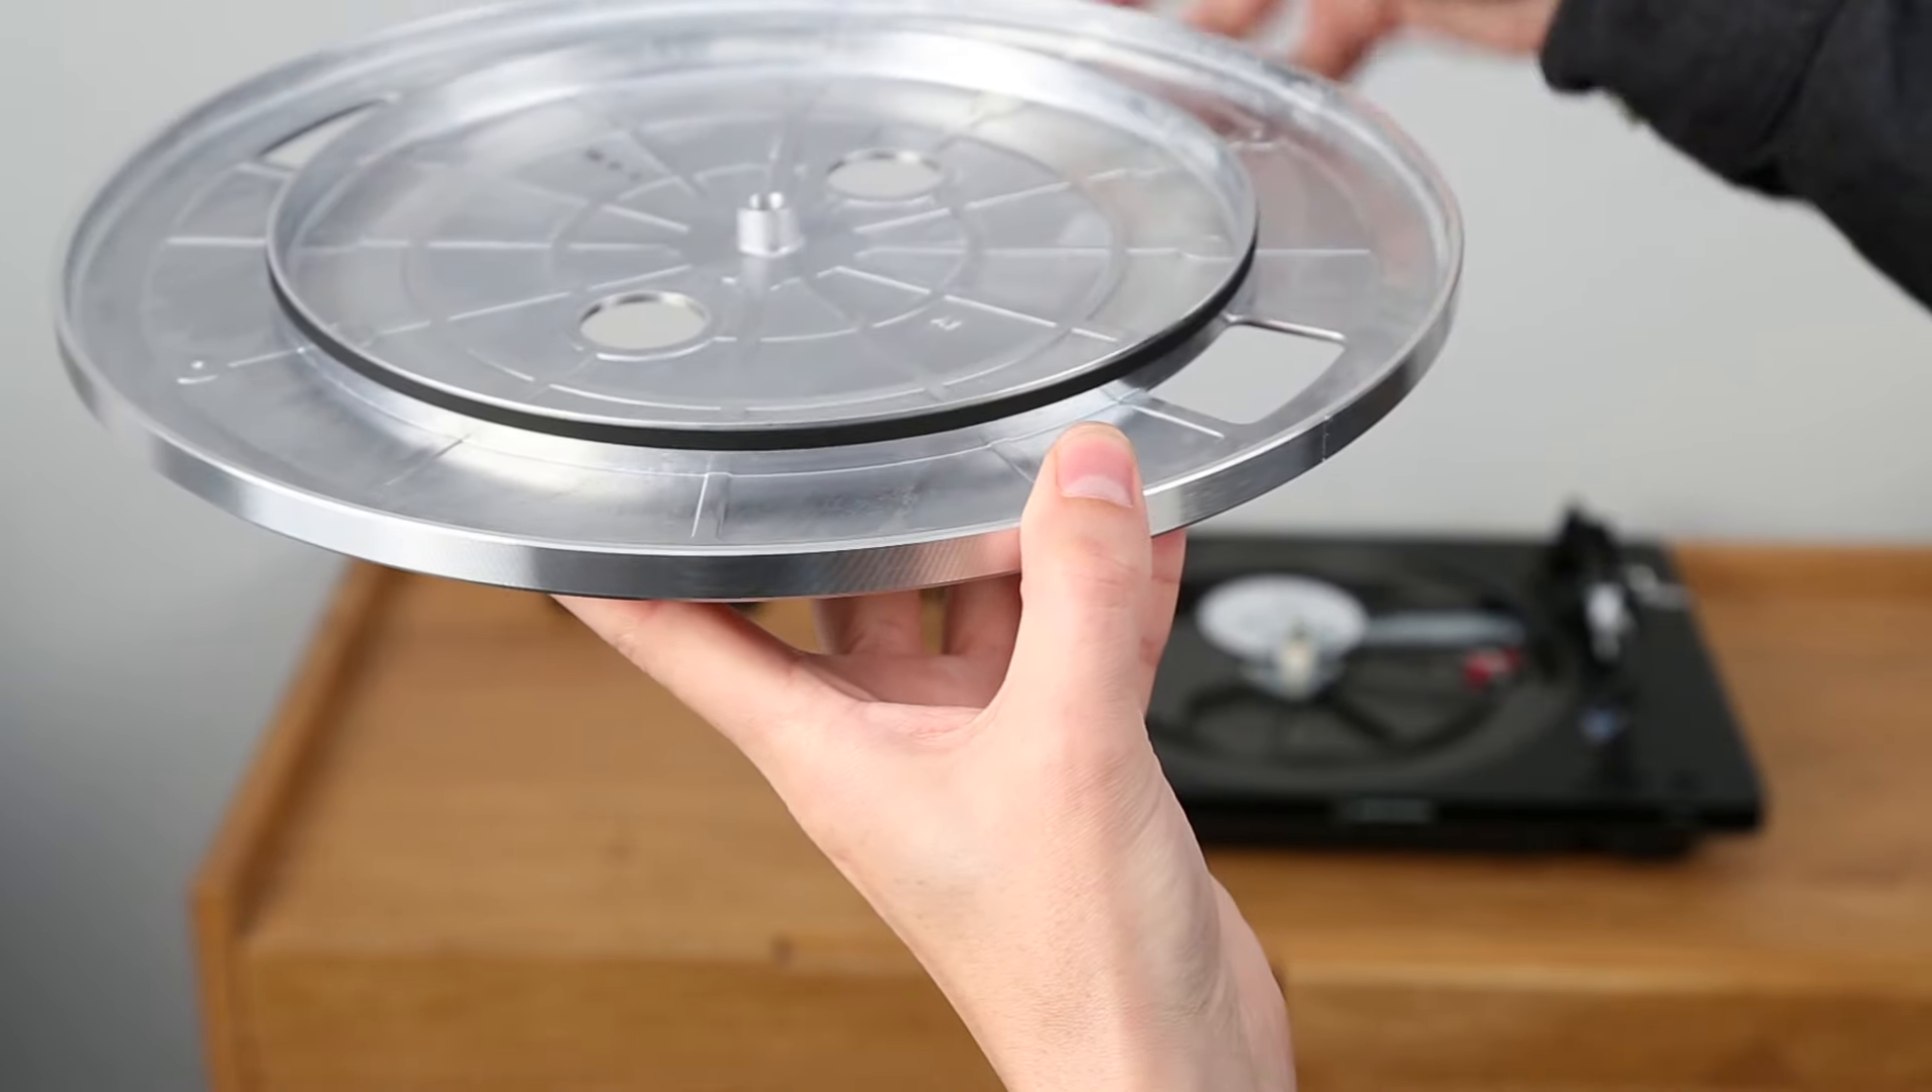Notice the belt is attached to the platter underneath.